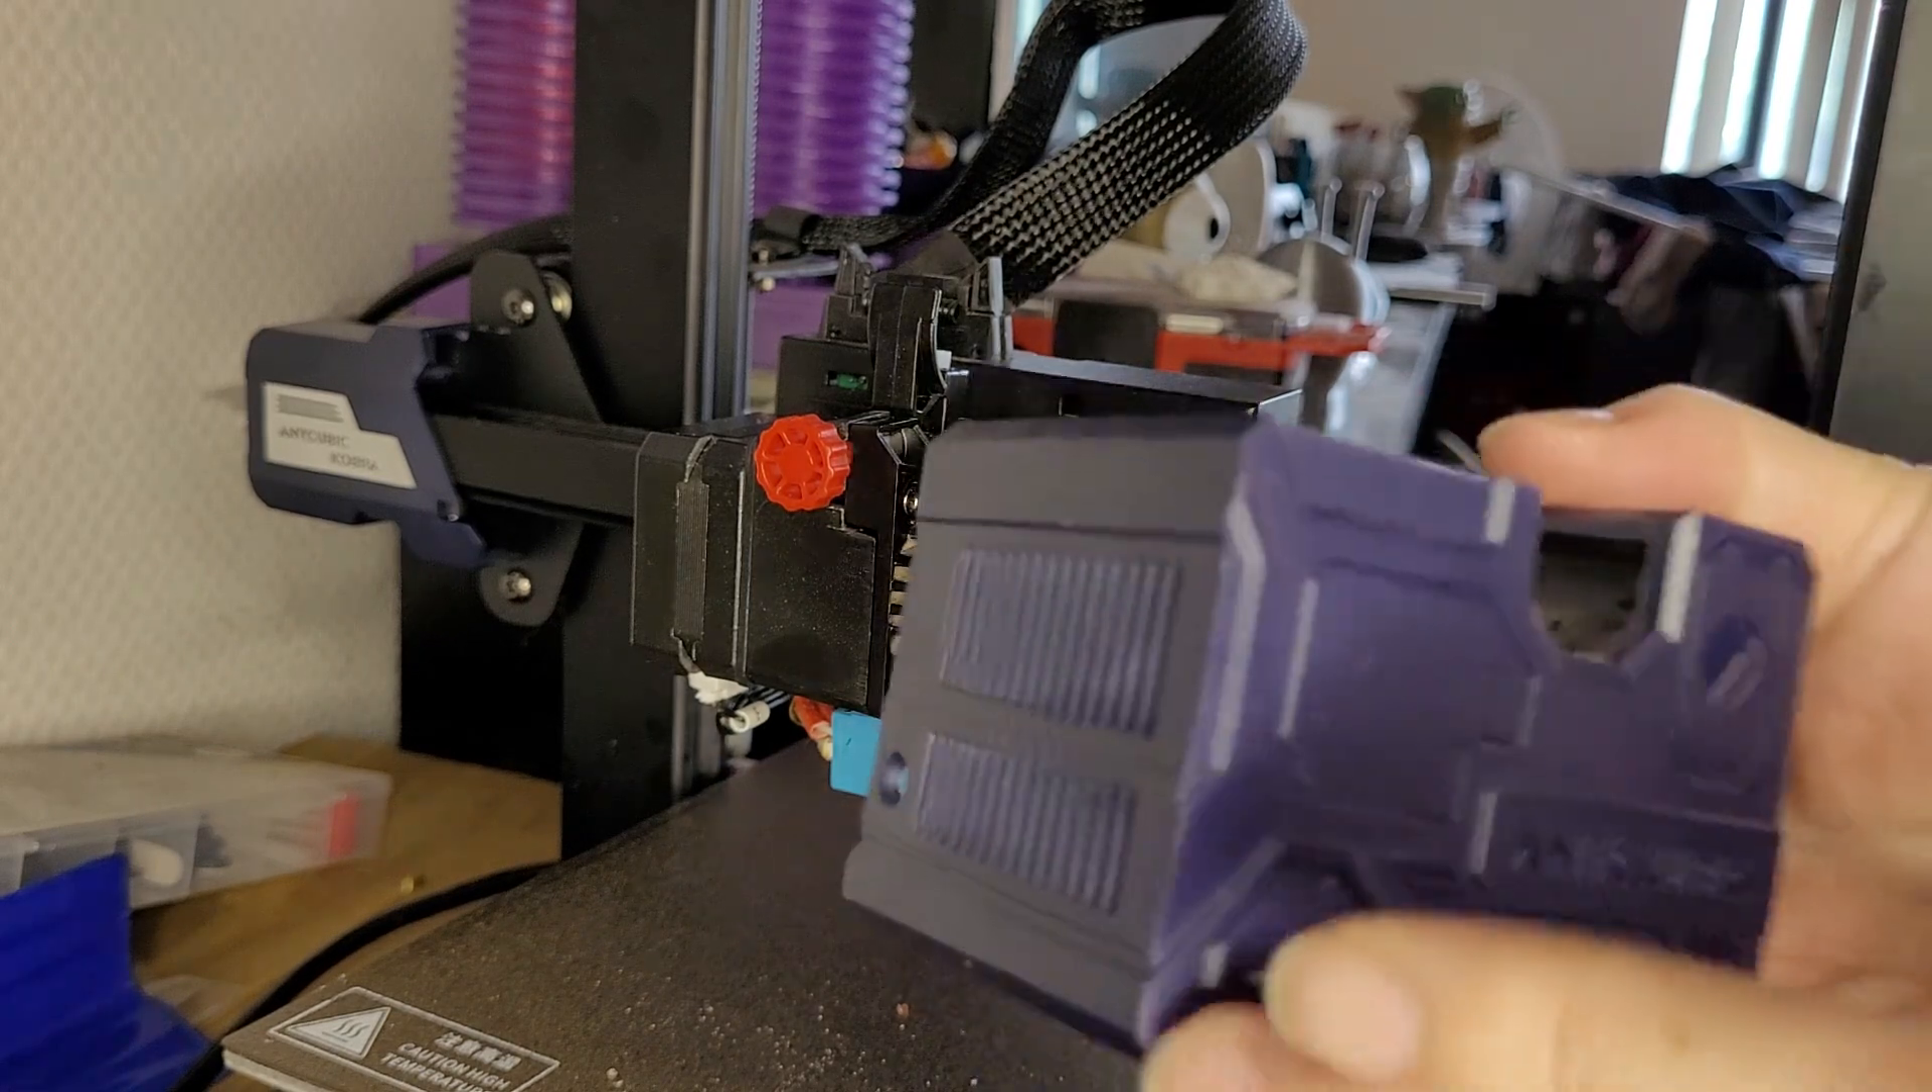And now all we have left is actually putting the housing back on.